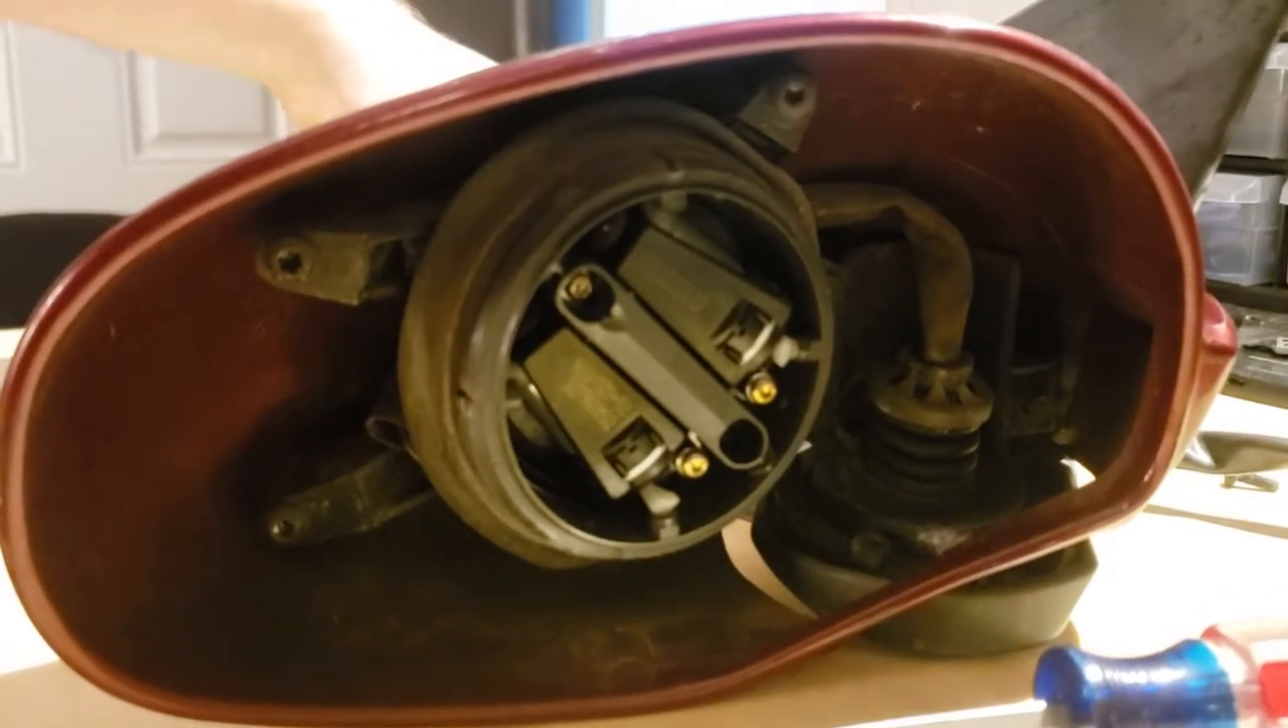There's three more of those t20 torx bolts in here so we just have to pop each of those off.